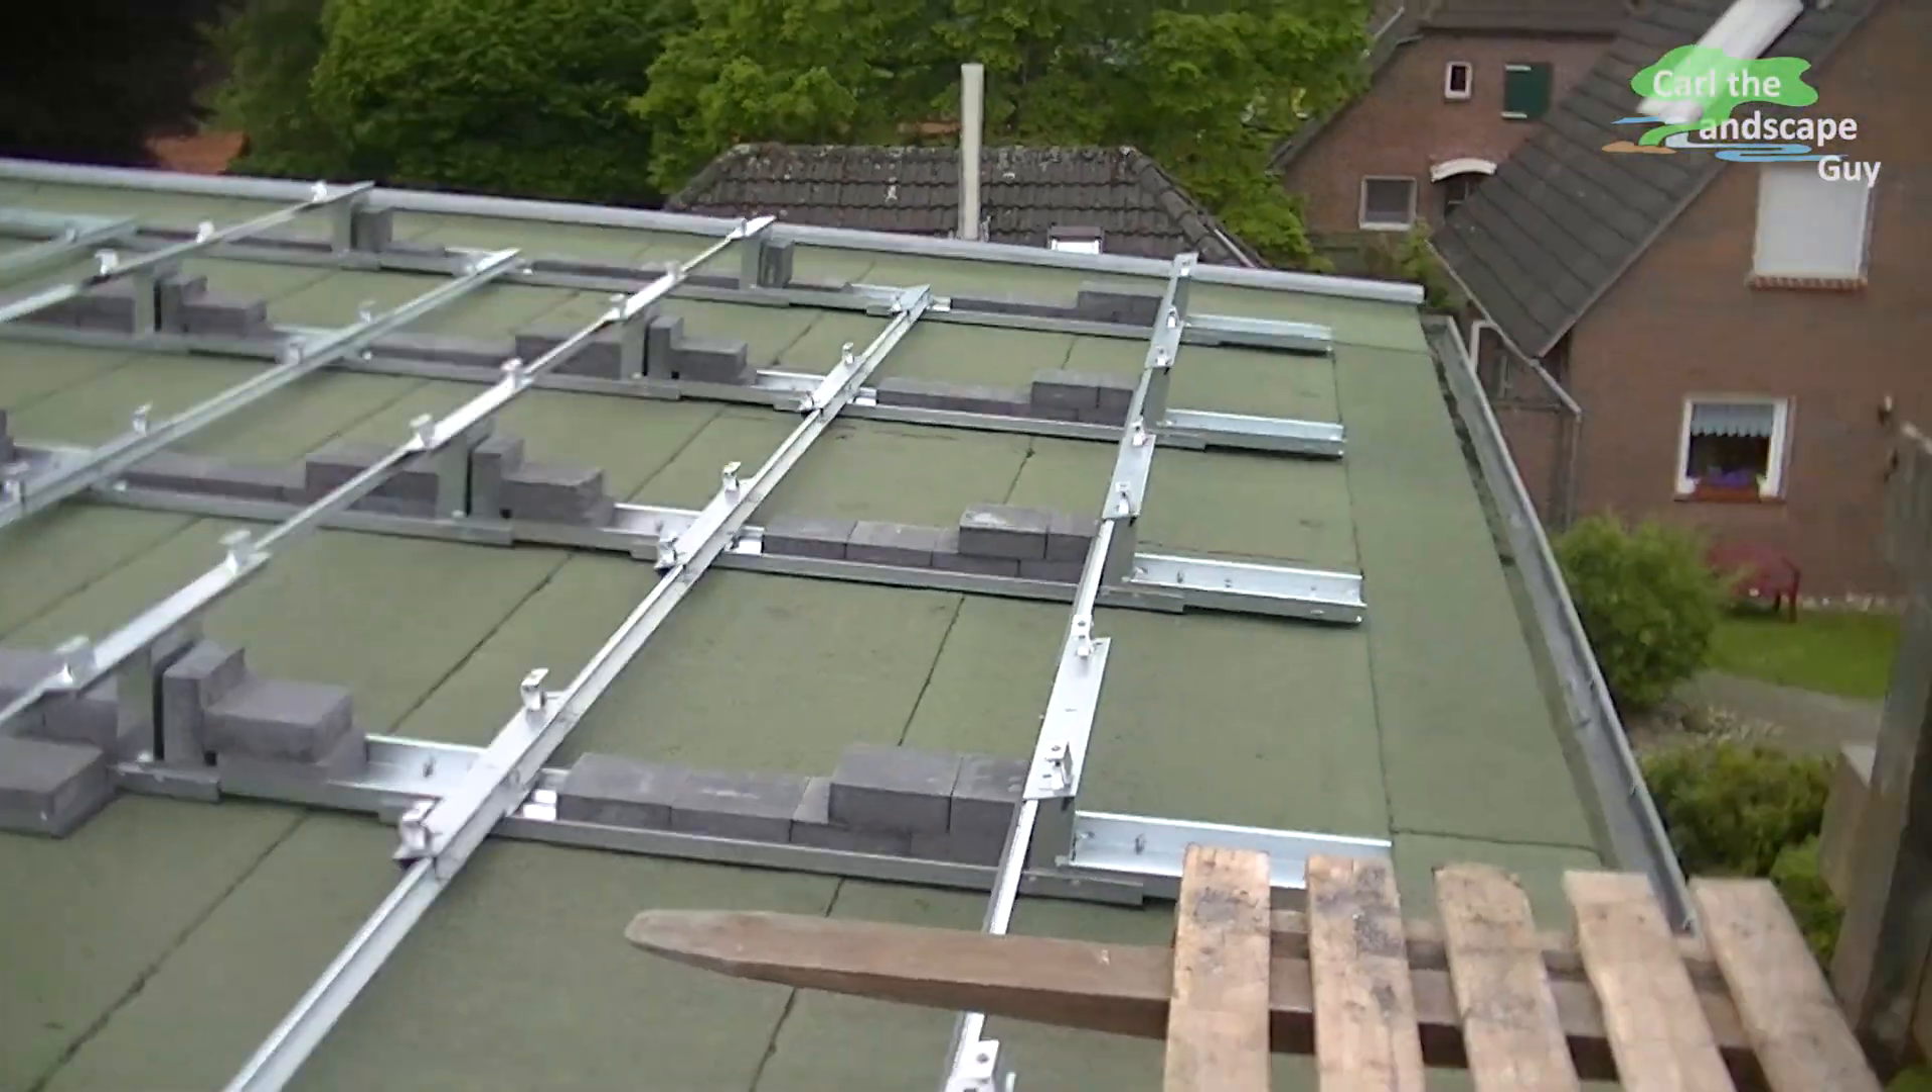Now all weights are applied and the solar panels can be mounted.